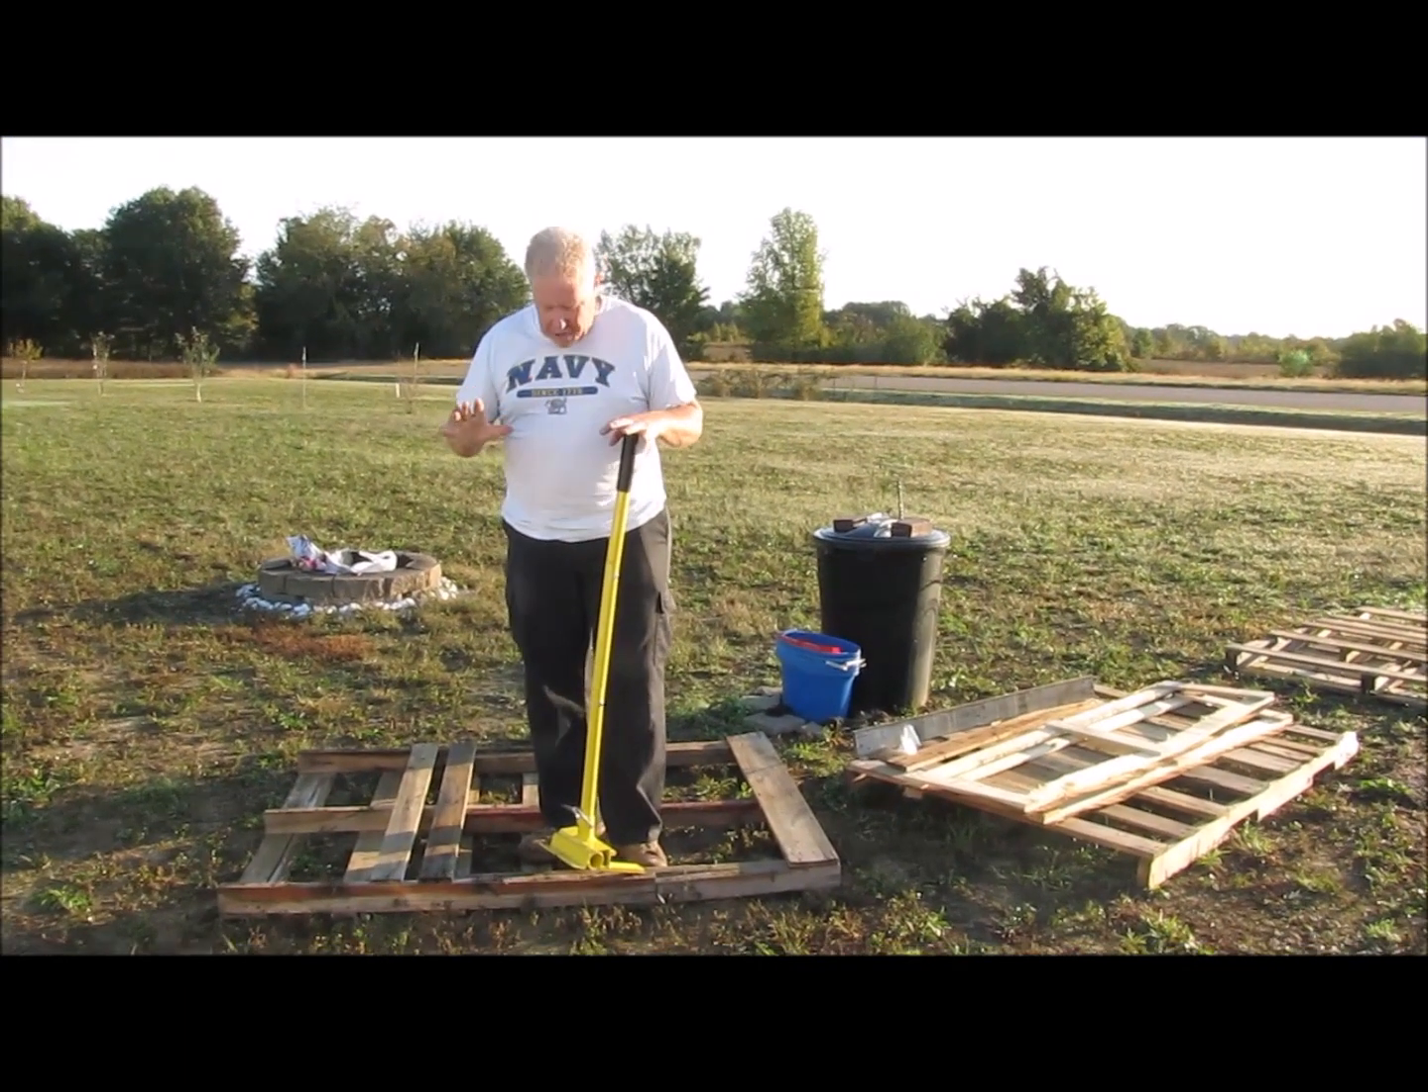OK, as you guys can see, I've already kind of started on this pallet, taking it apart.